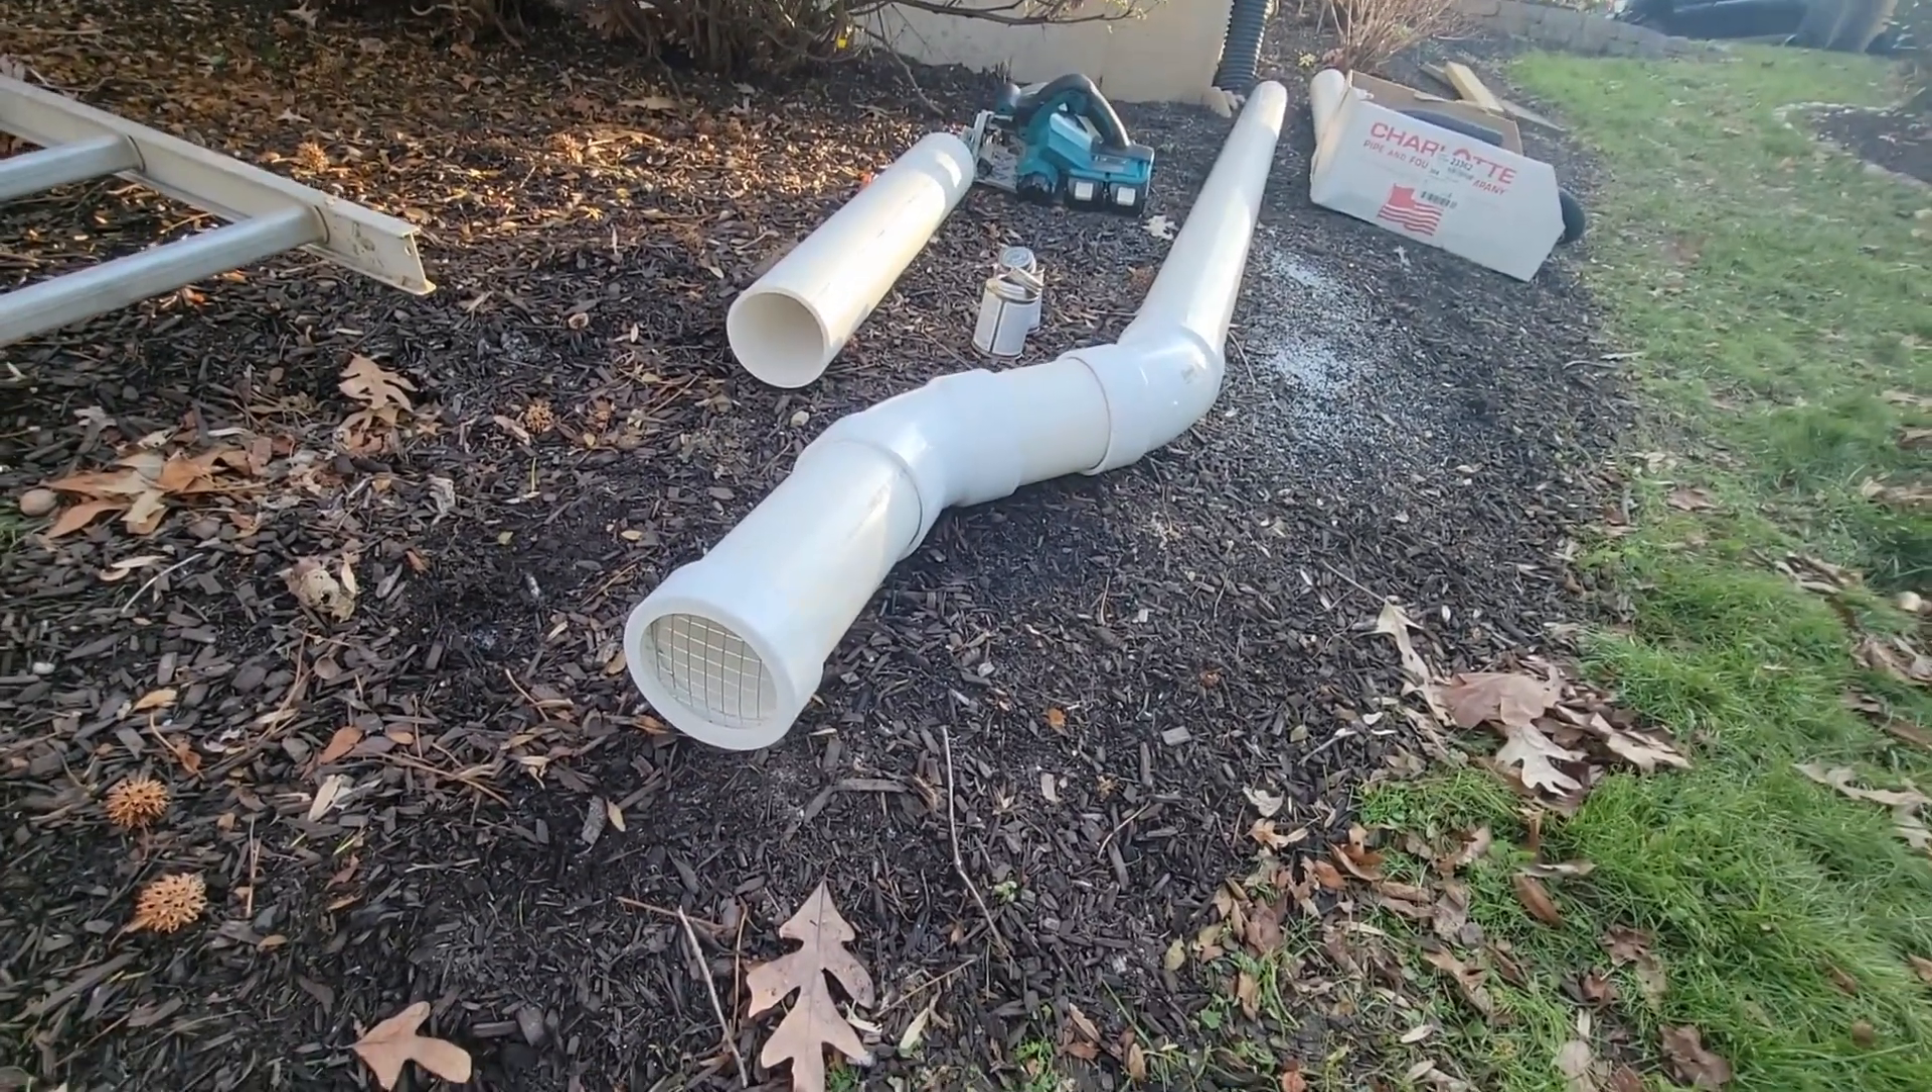So I fully assembled the top part. You have your screen here that stops debris and animals, a critter screen from going down the pipe.